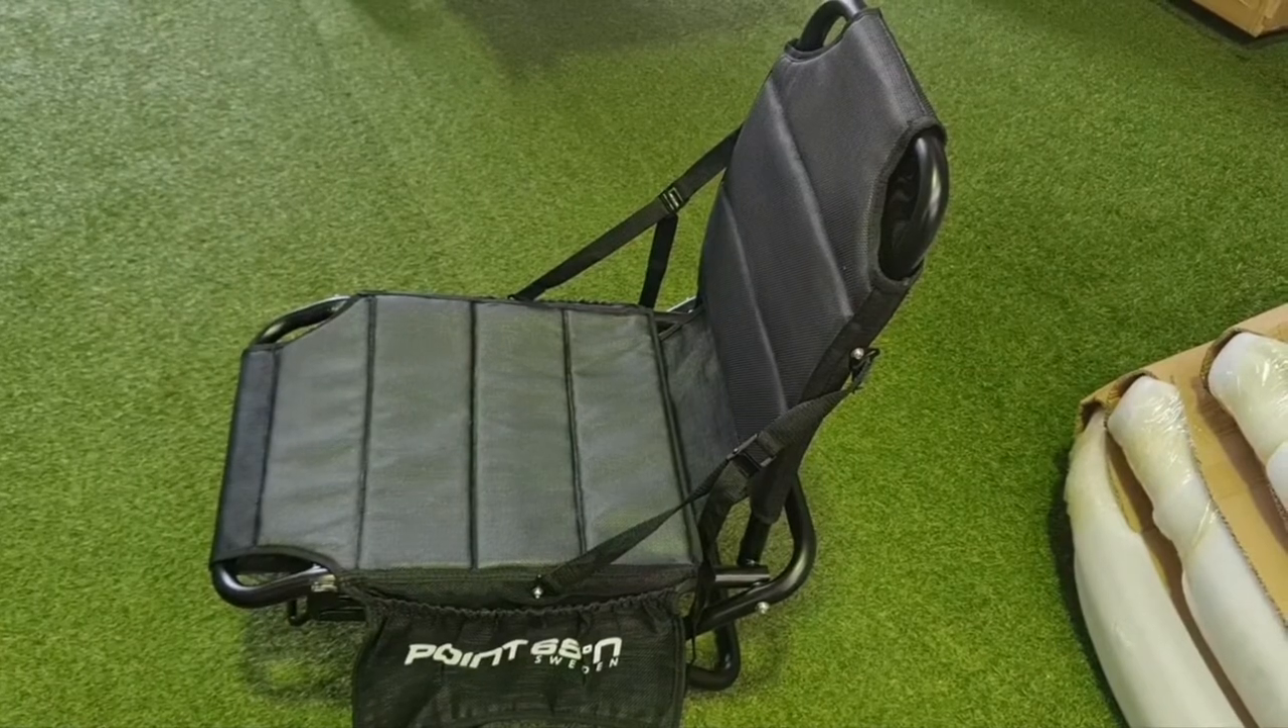Now we have the seat fully assembled.